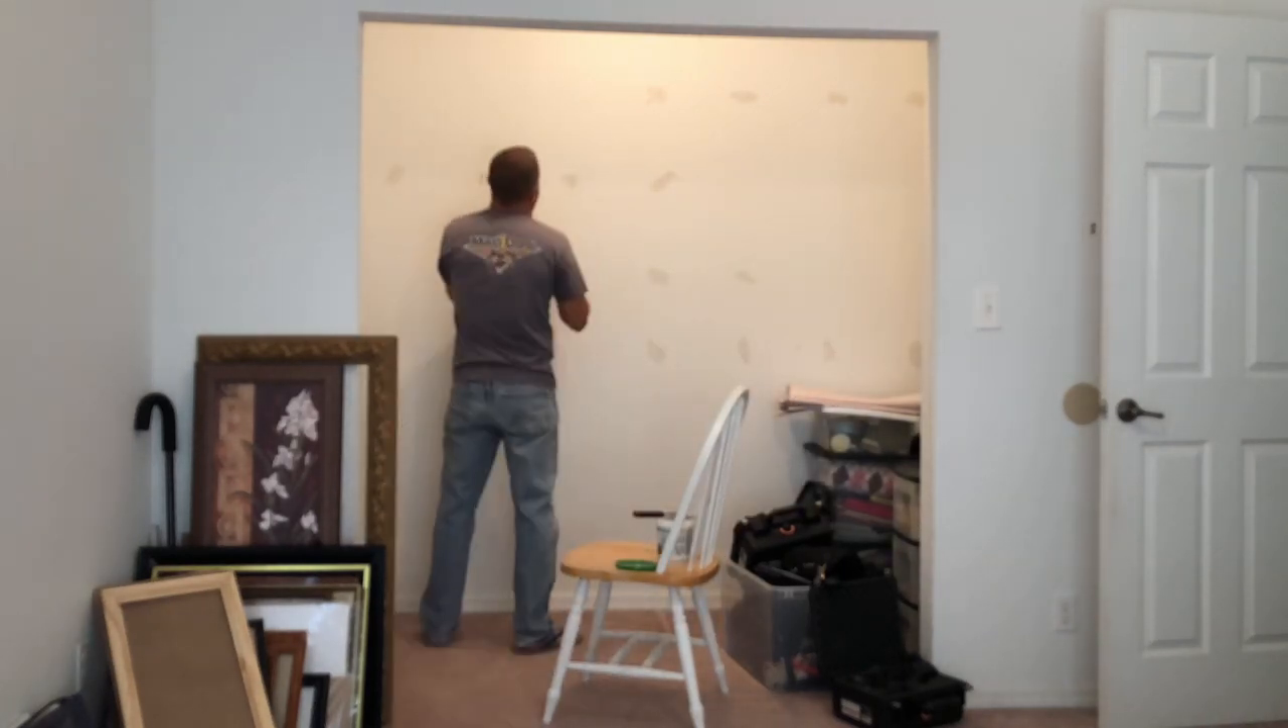We've removed all of the closet shelves.